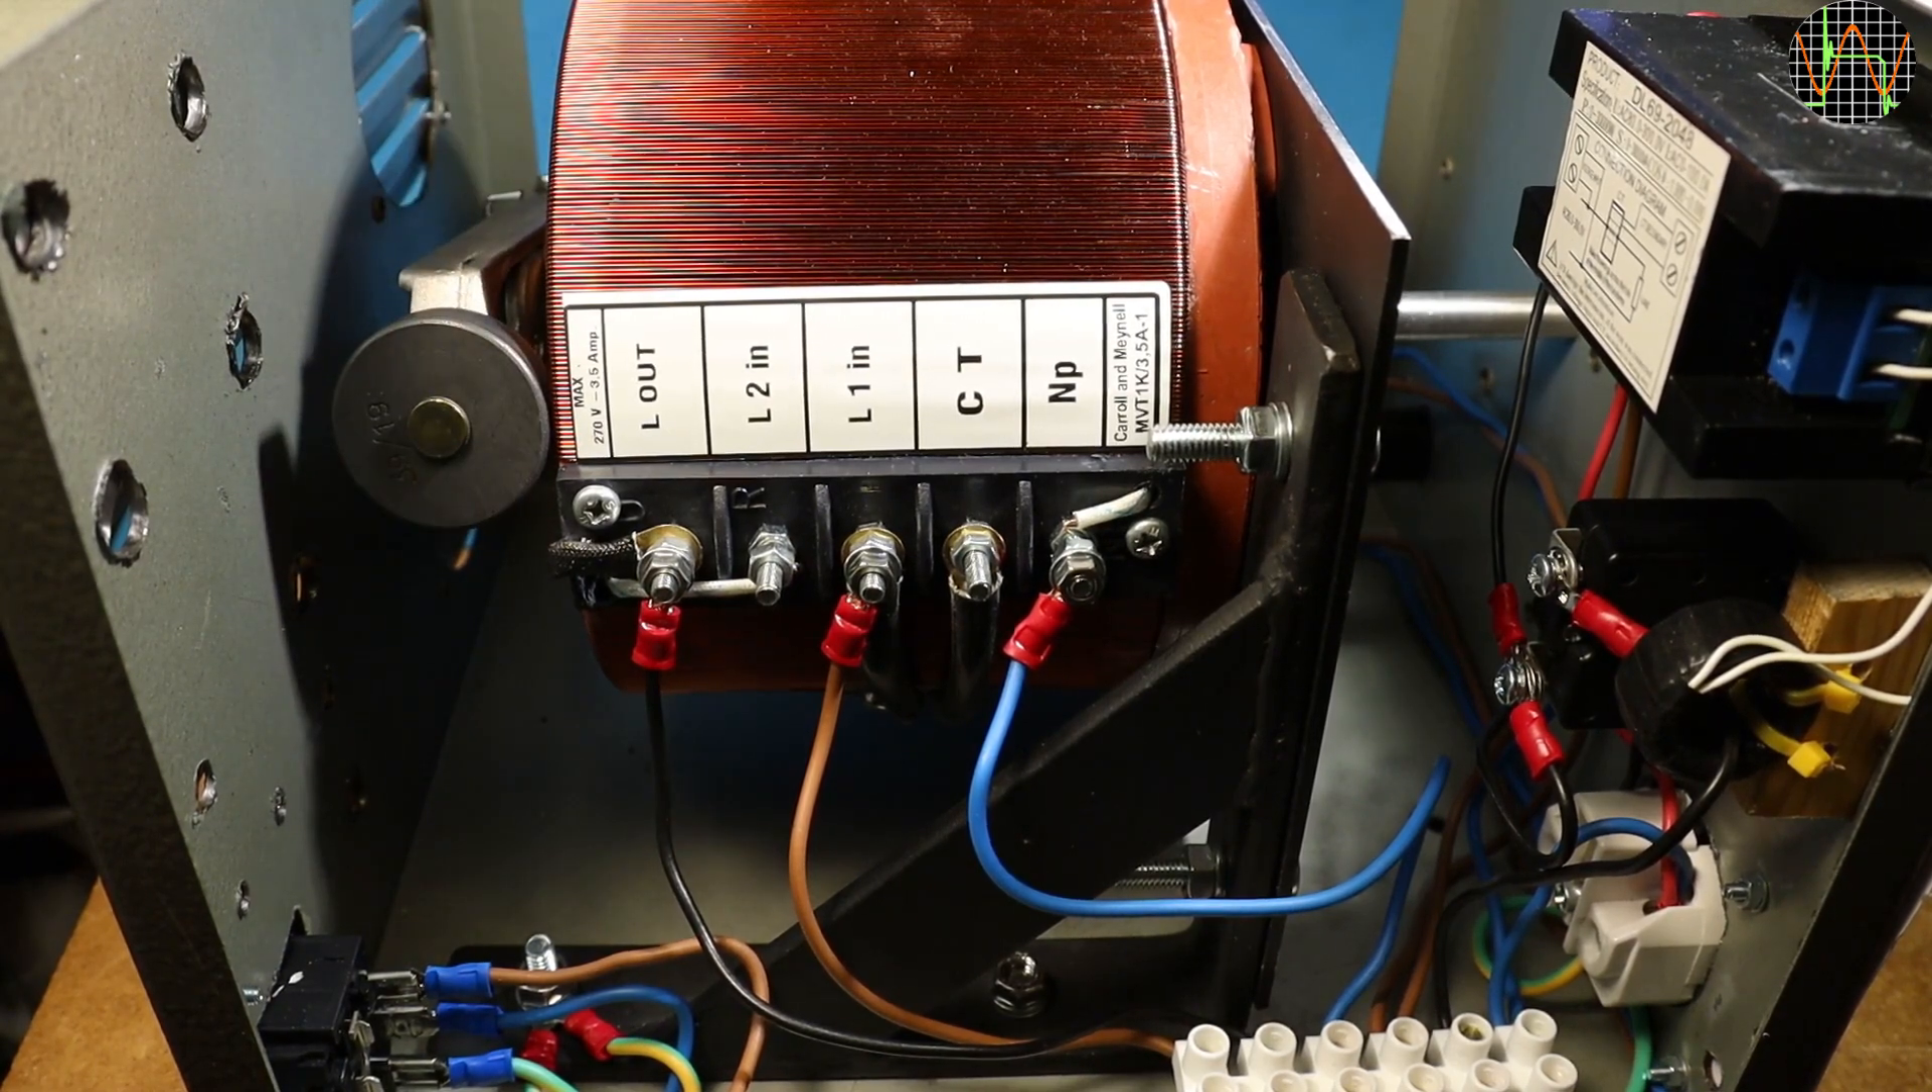This is the same view with the Variac added. What looked like a lot of empty space before is now pretty much filled up.